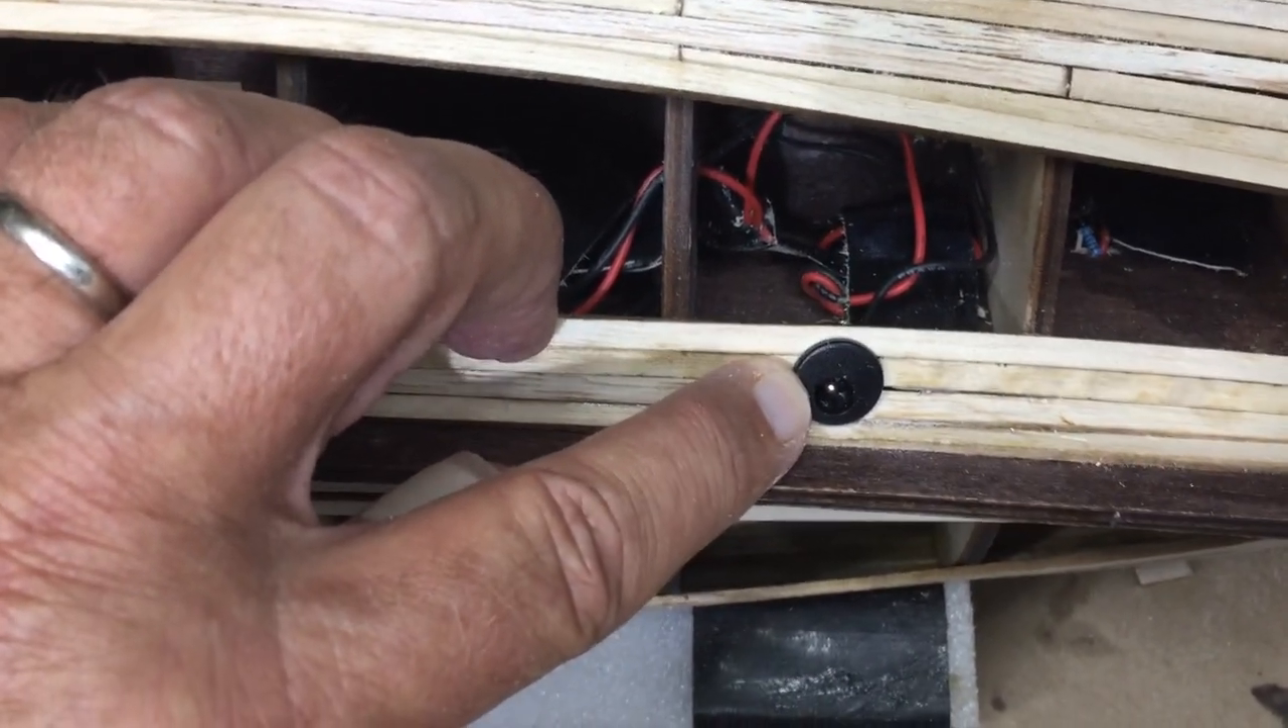I've gone ahead and put the electrical connector jack in.